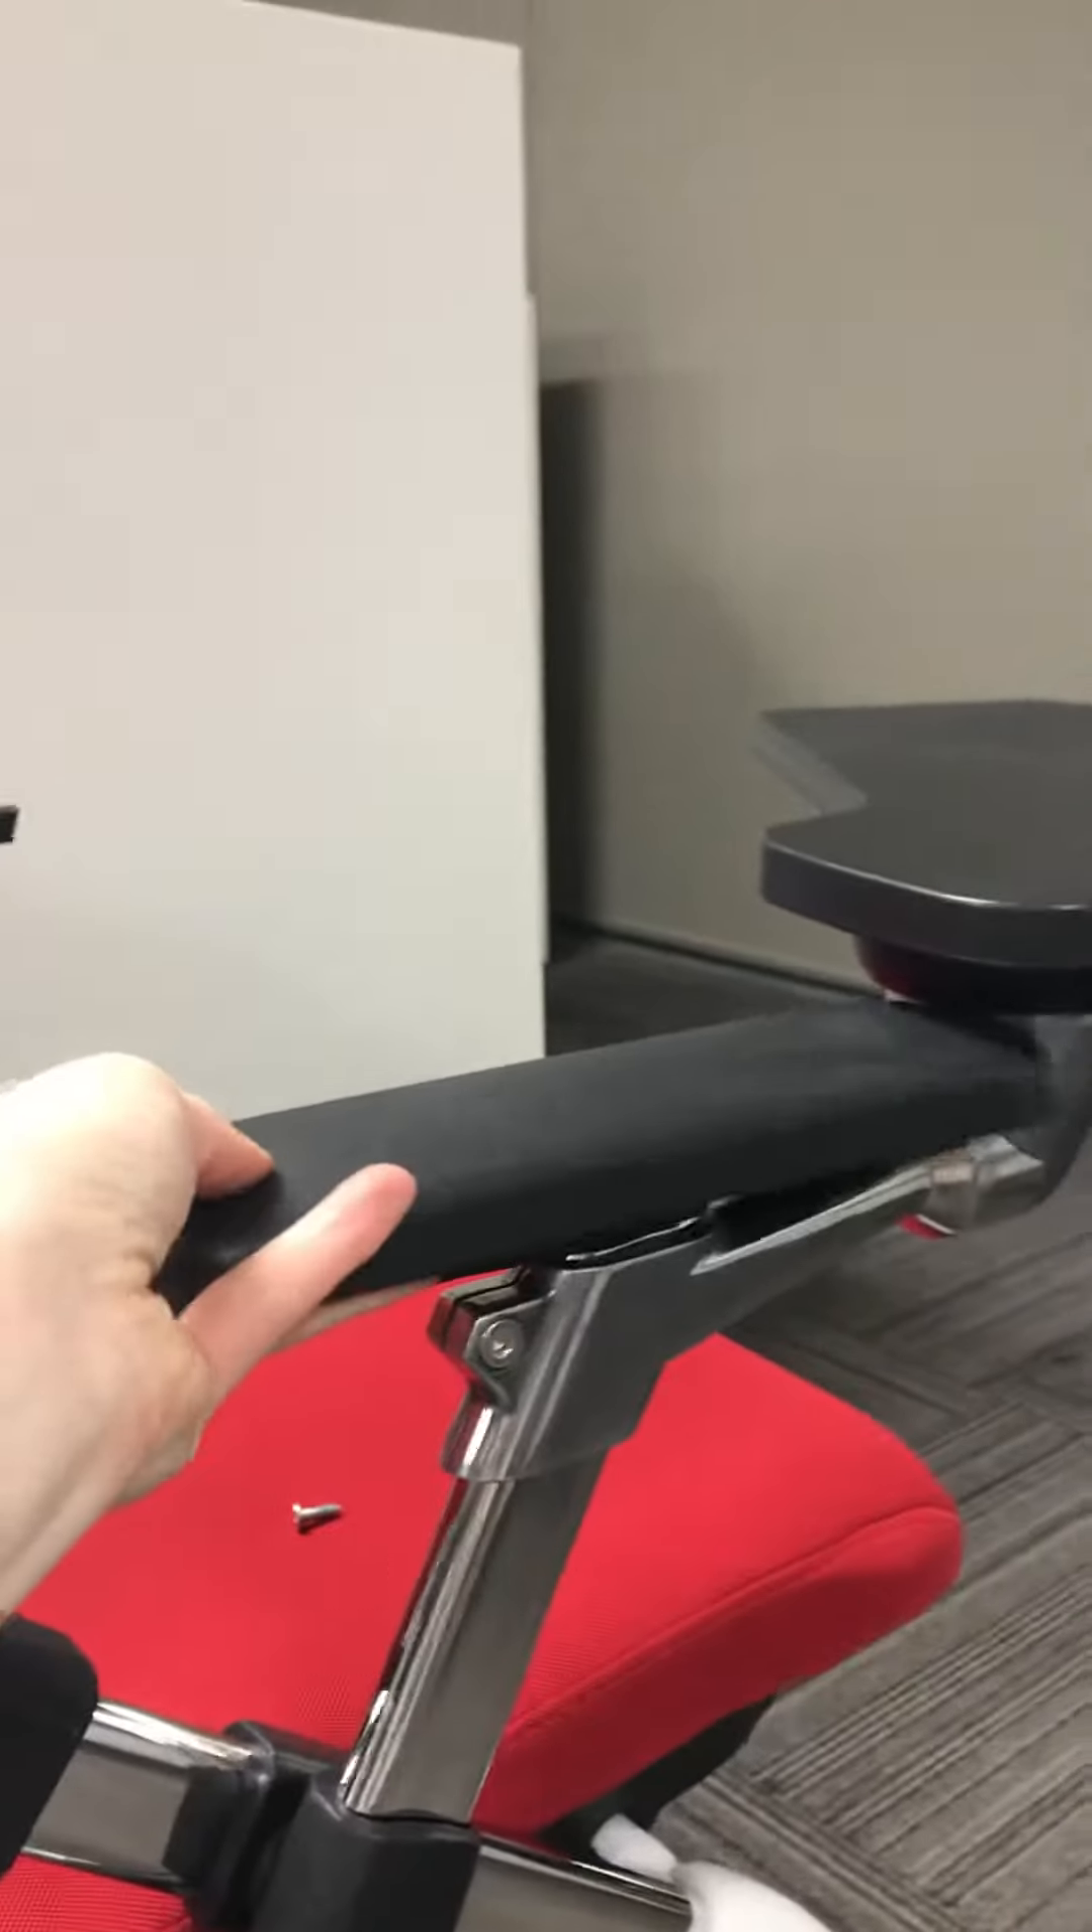The tablet is obviously sitting higher than the arm.